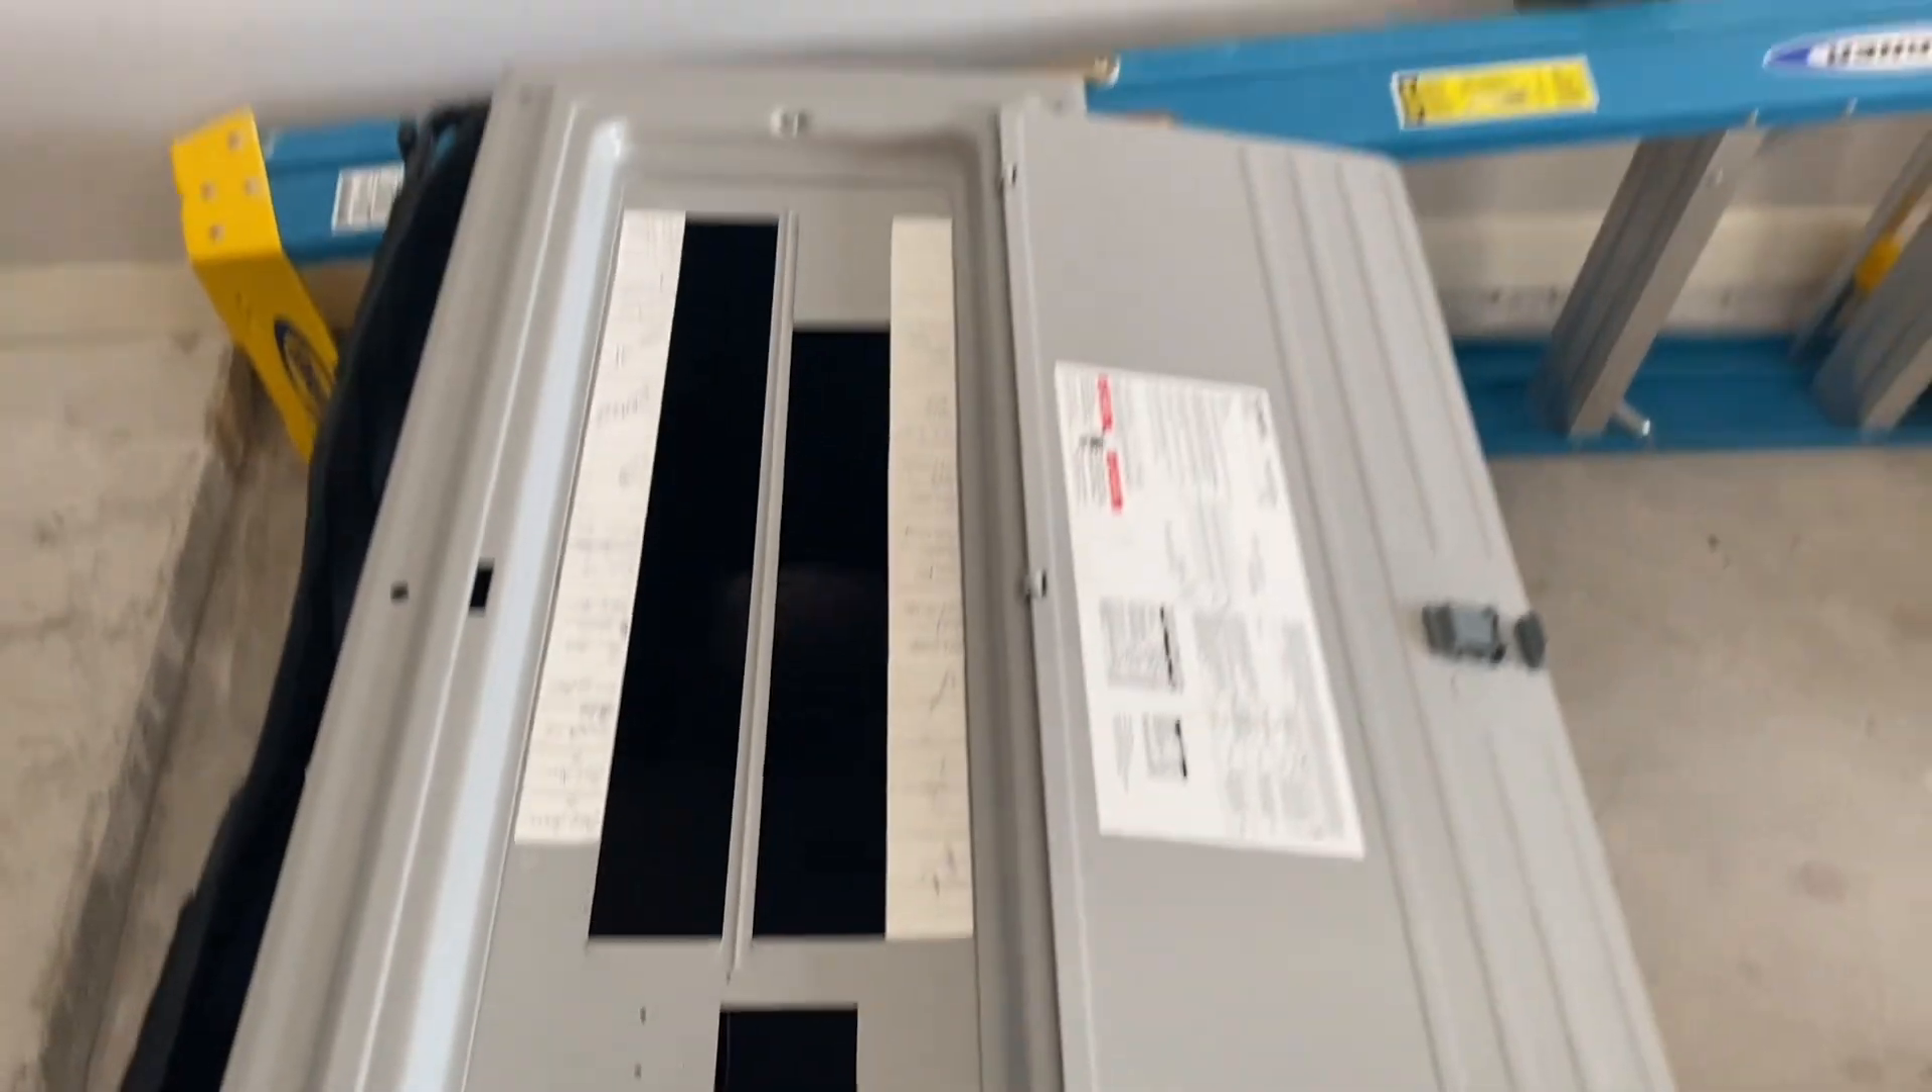All right guys and i got the panel removed.